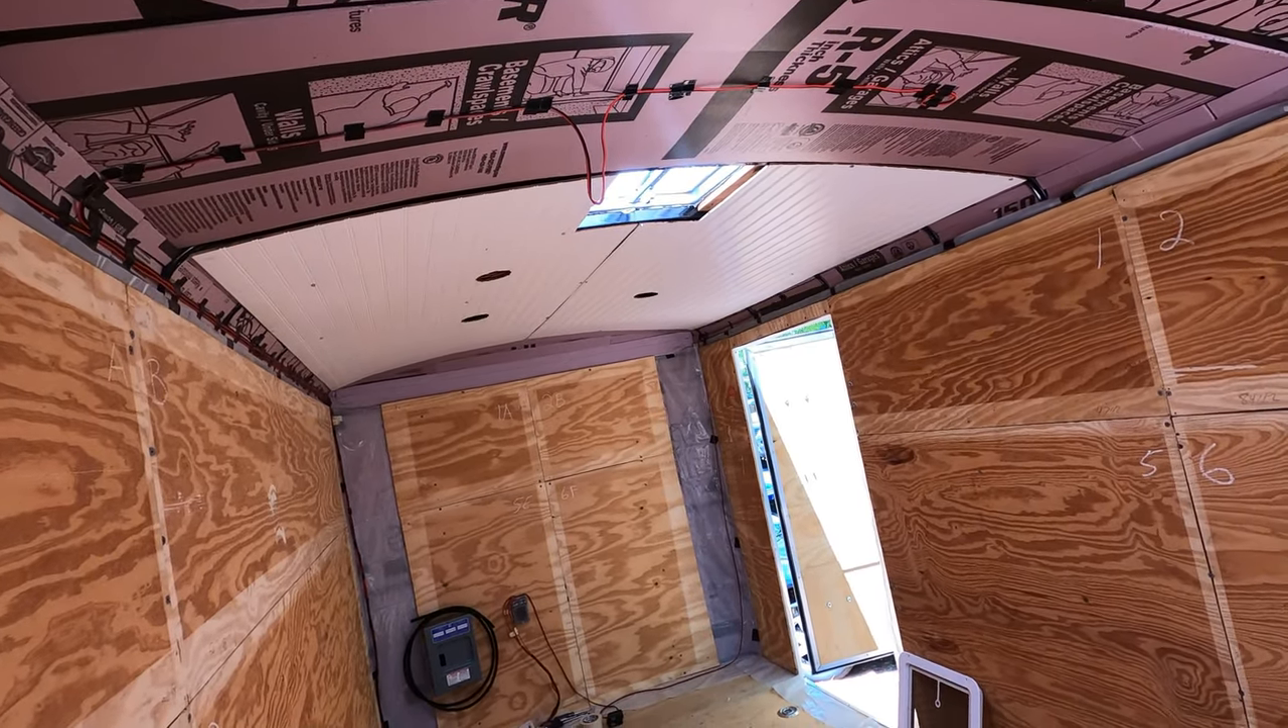Look at that ceiling. We got the ceiling going in. There's a couple more screws I need to put in after I get the other two pieces in.